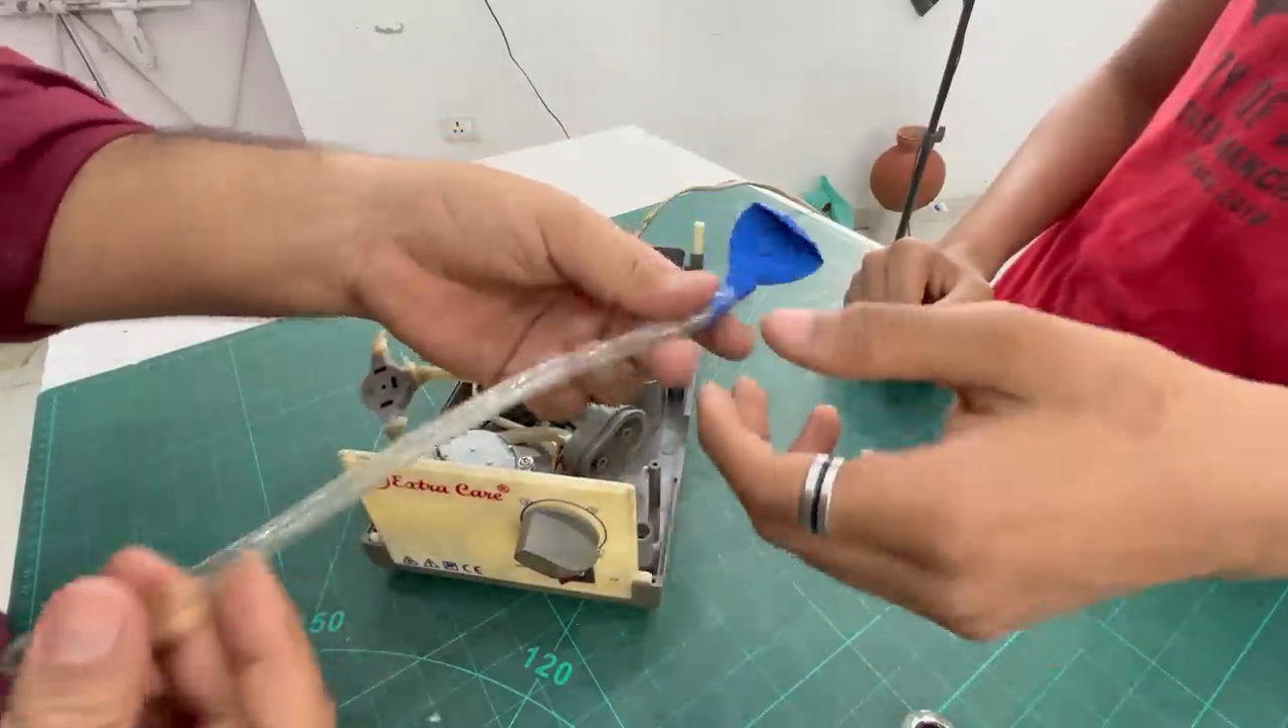इस पाइप में गुब्बा लगा लो तो भाई मैंने एक गुब्बा लगा लिया है।